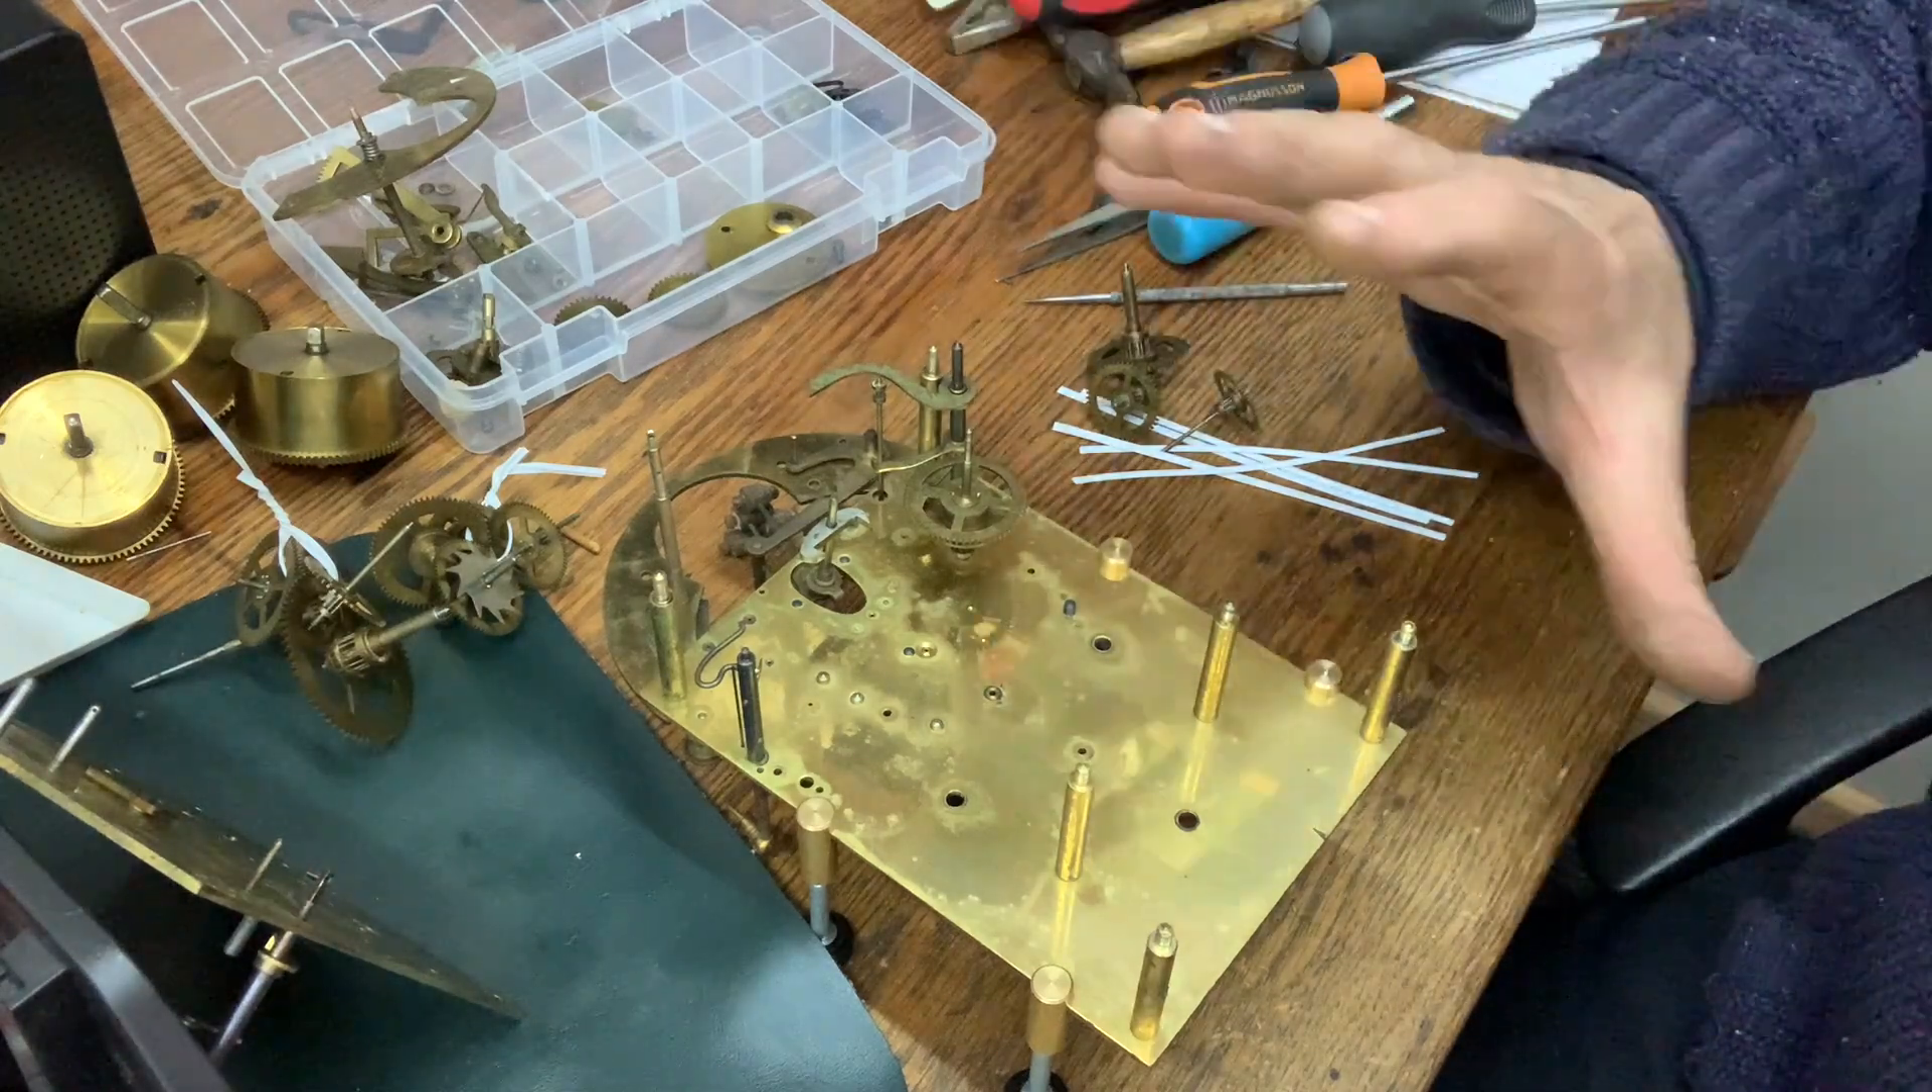Now obviously there's there's your clock movement pretty much stripped down.